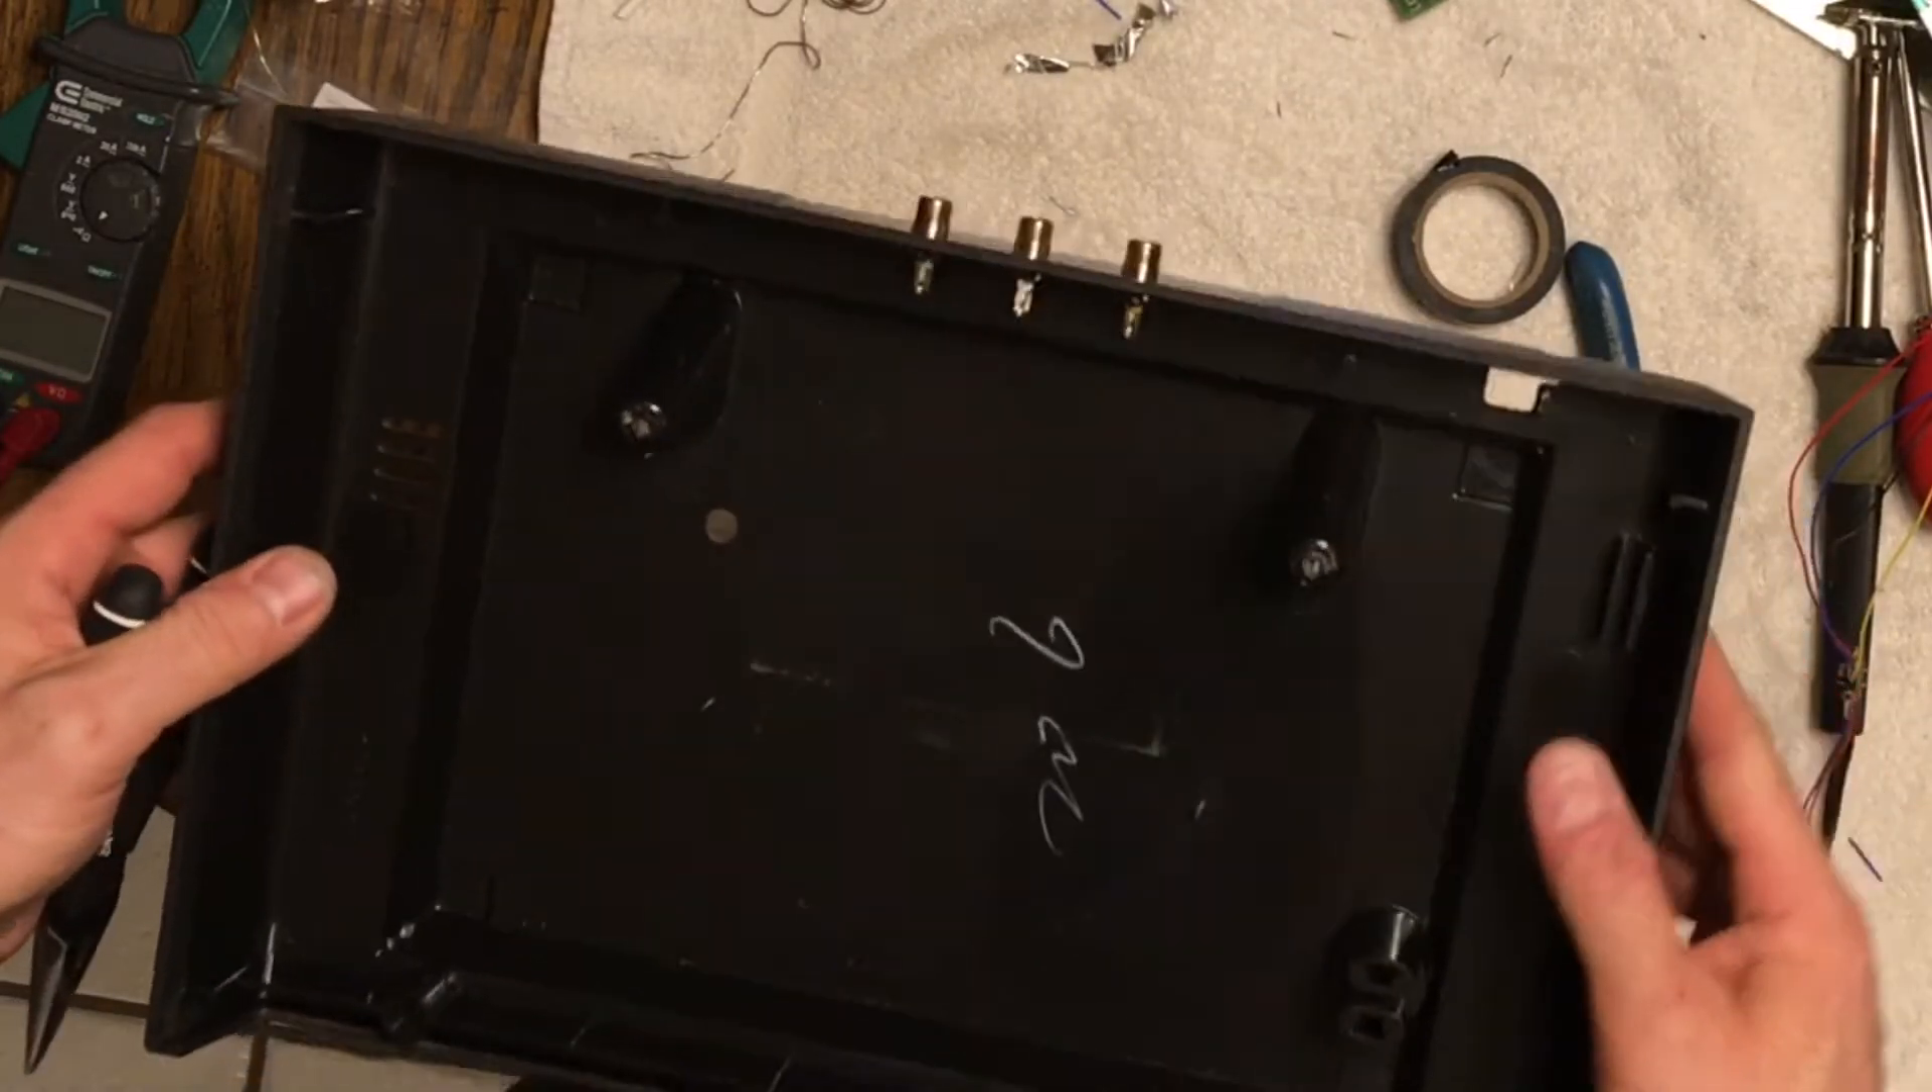Now we're putting the RCA jacks in the holes here okay those are in.